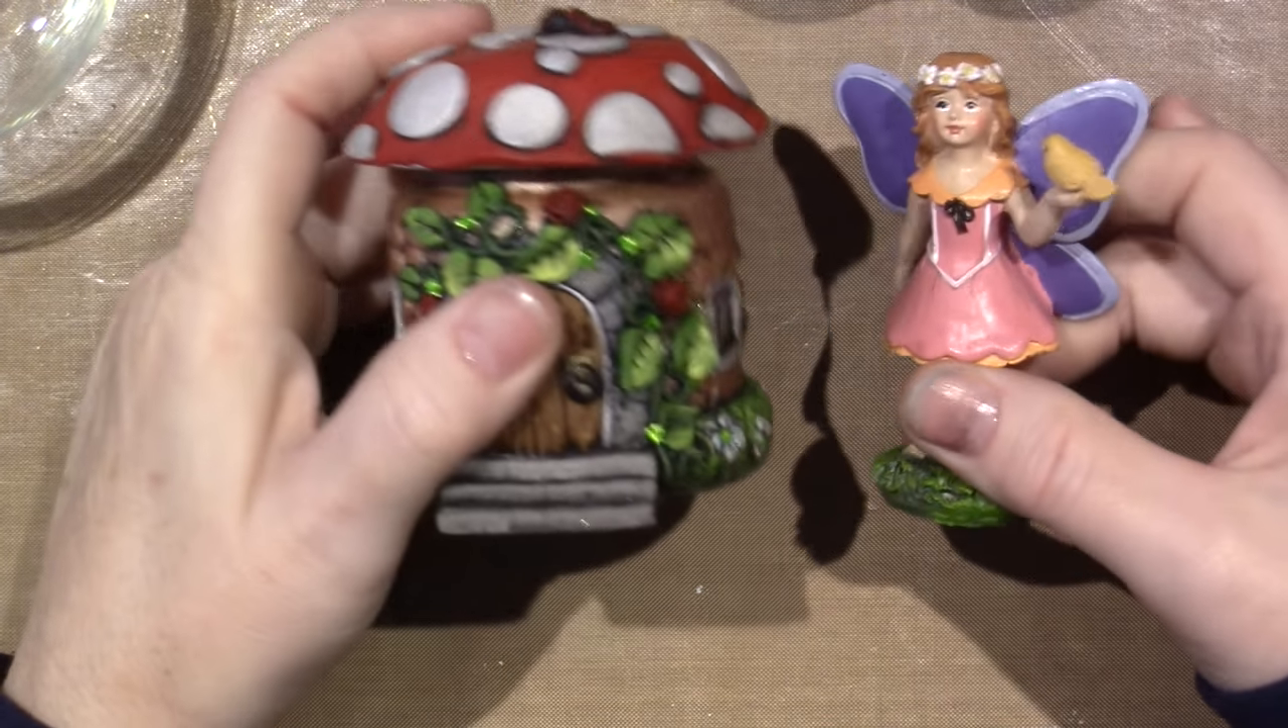Obviously my fairy is too big for this house. She's way too big.